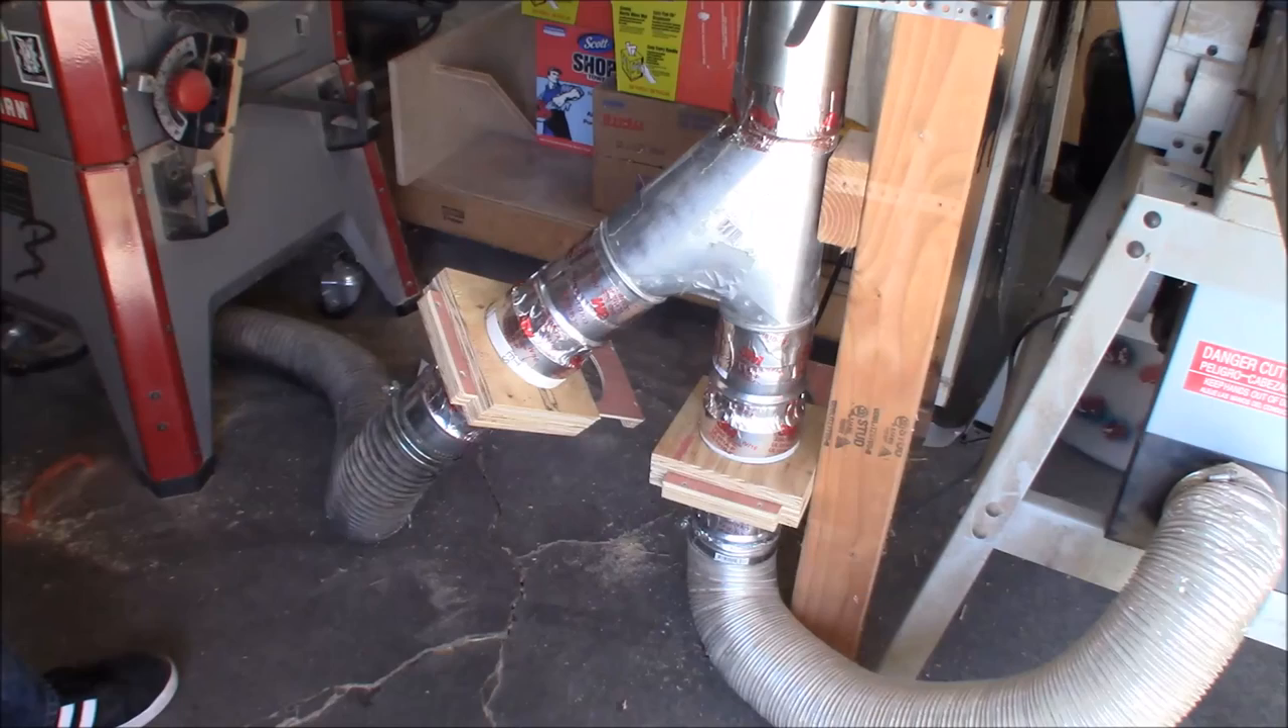Okay as you can see I've got the new blast gates installed.